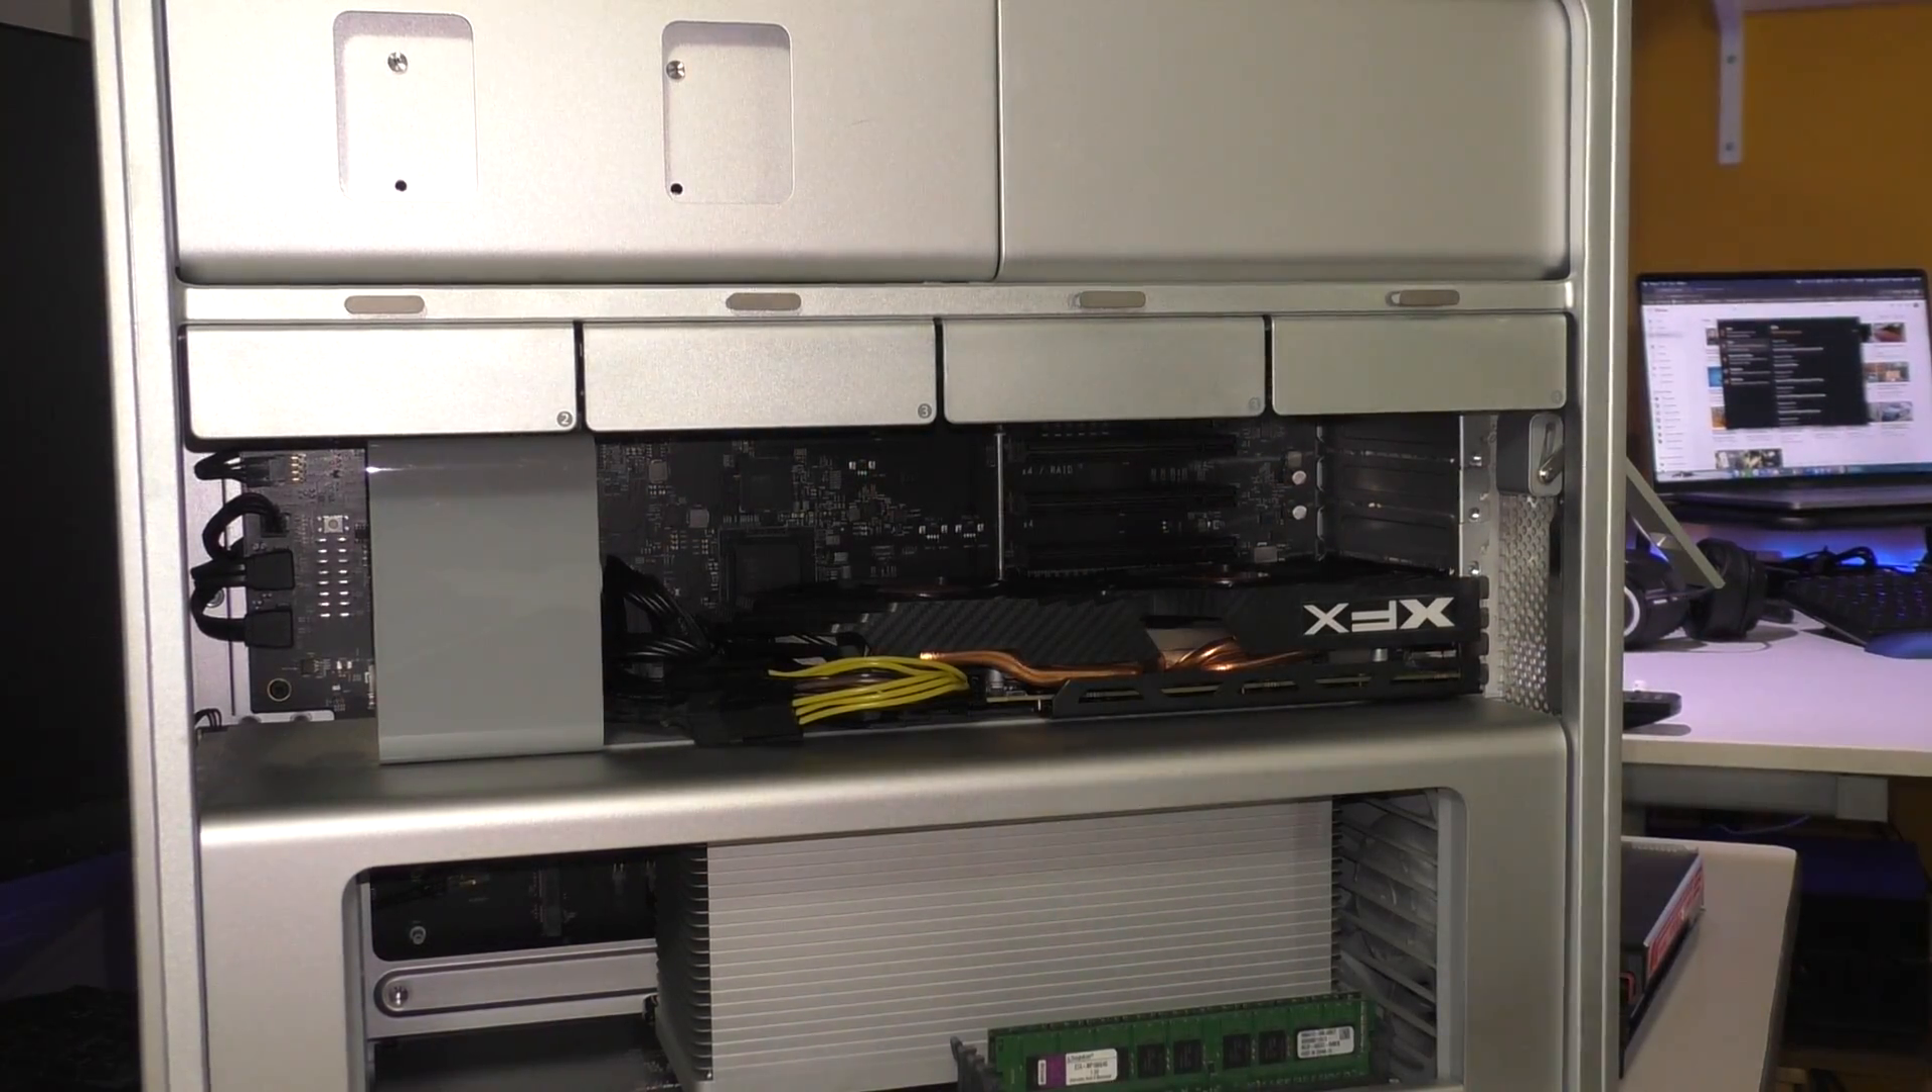And our graphics card upgrade is pretty much complete.